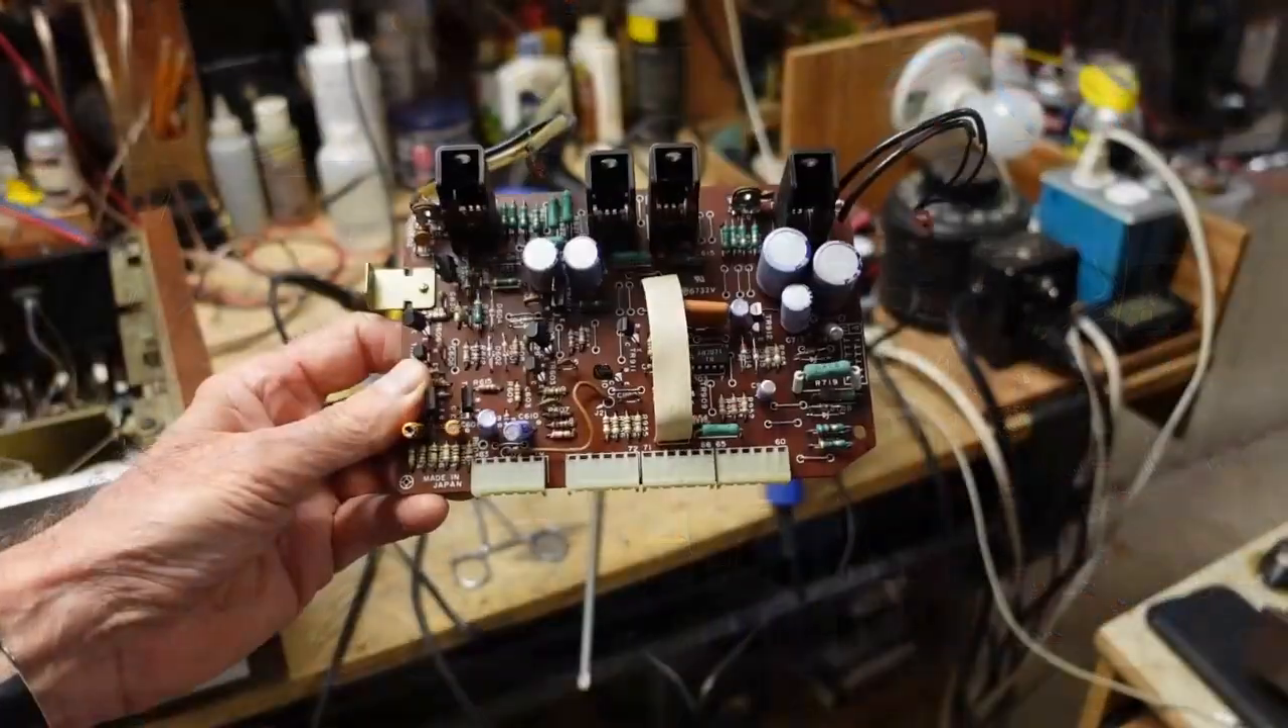Okay, we've got our driver board out.